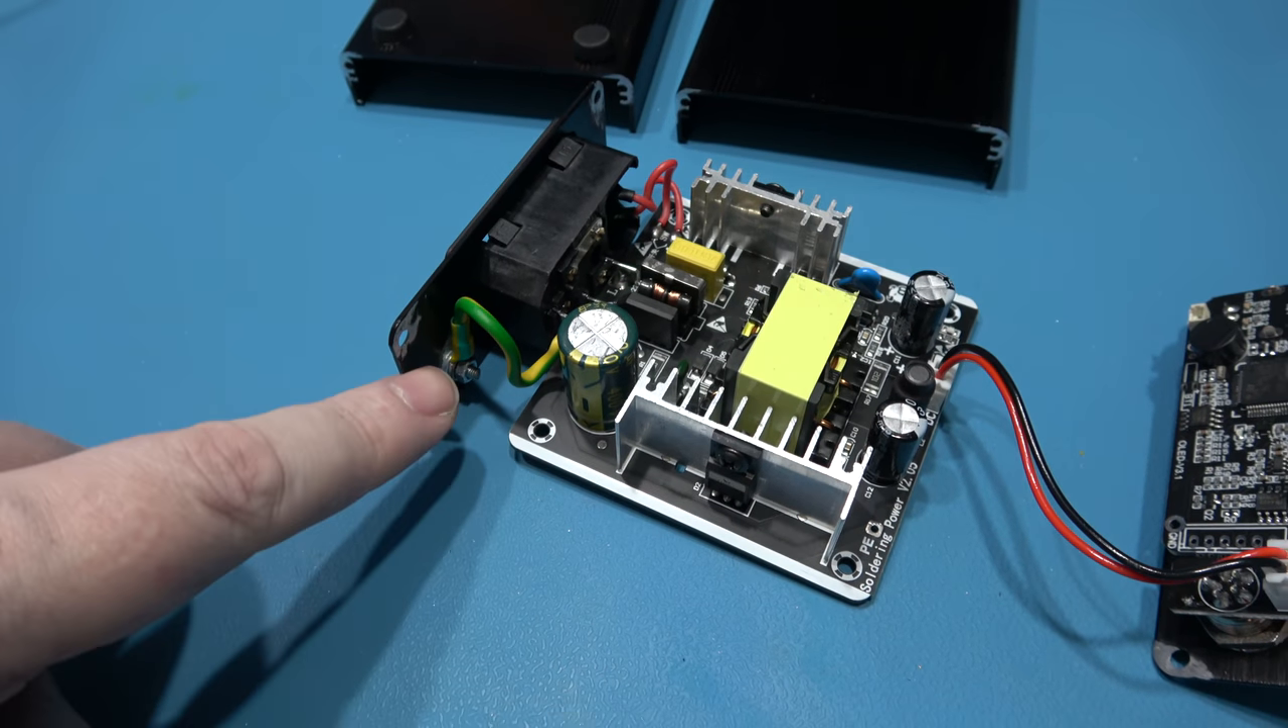I've connected a grounding strap to the actual earth connector.